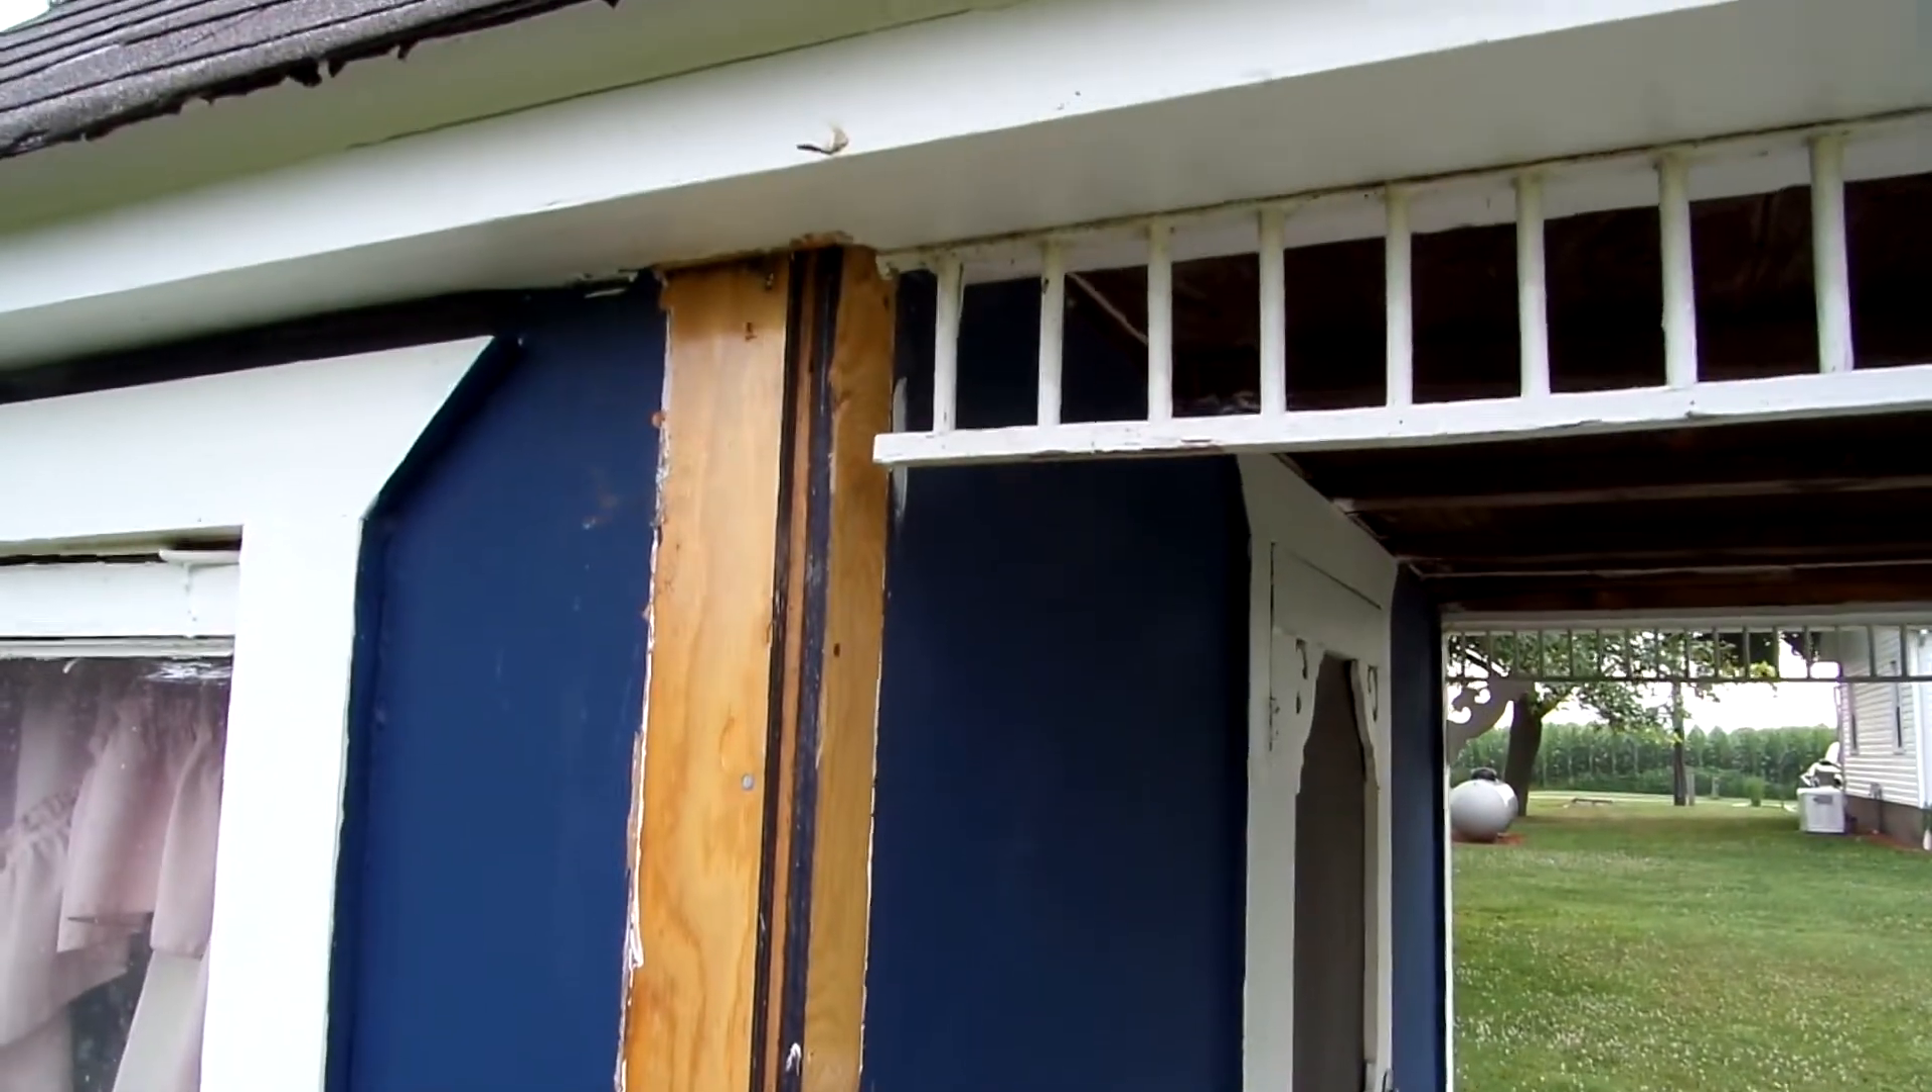Trim is removed so now we go ahead and cut our boards to length.